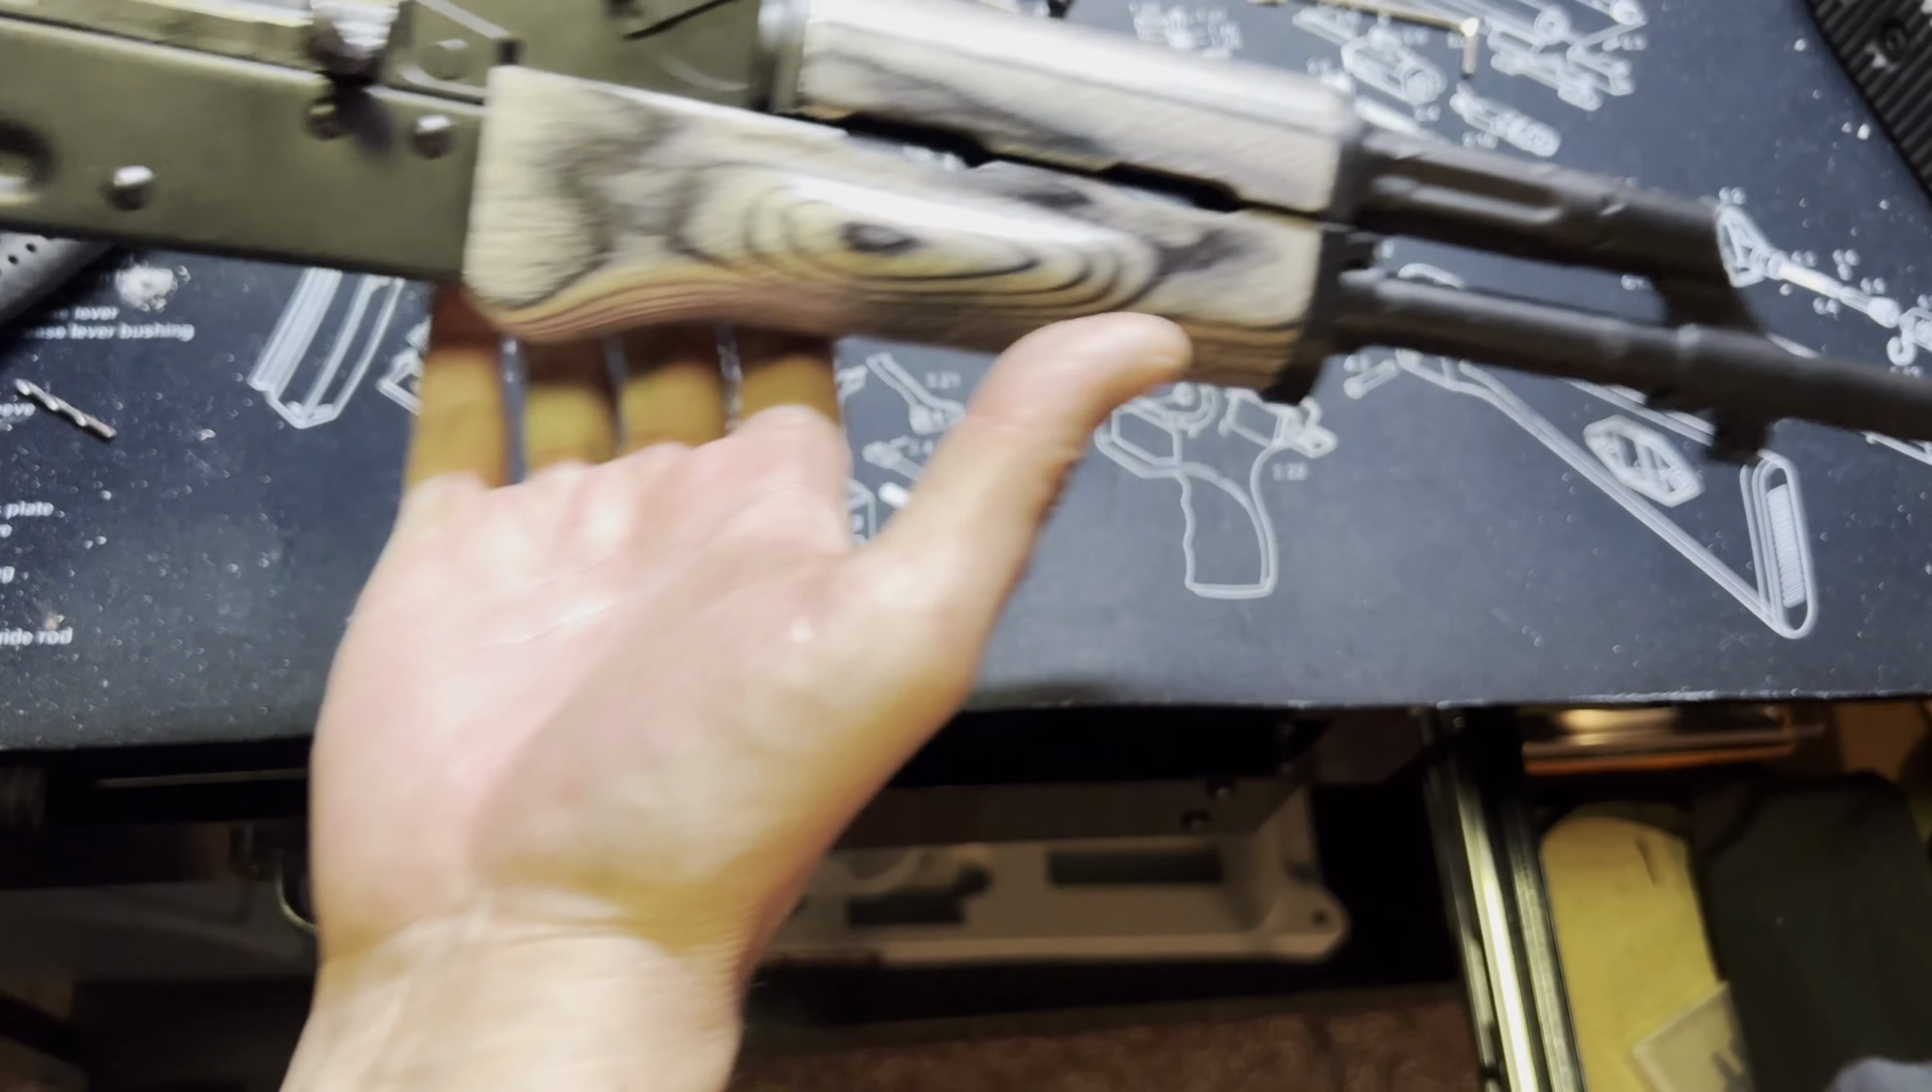Now we got ourselves a new looking AK and it looks absolutely gorgeous especially with this new wood on there.